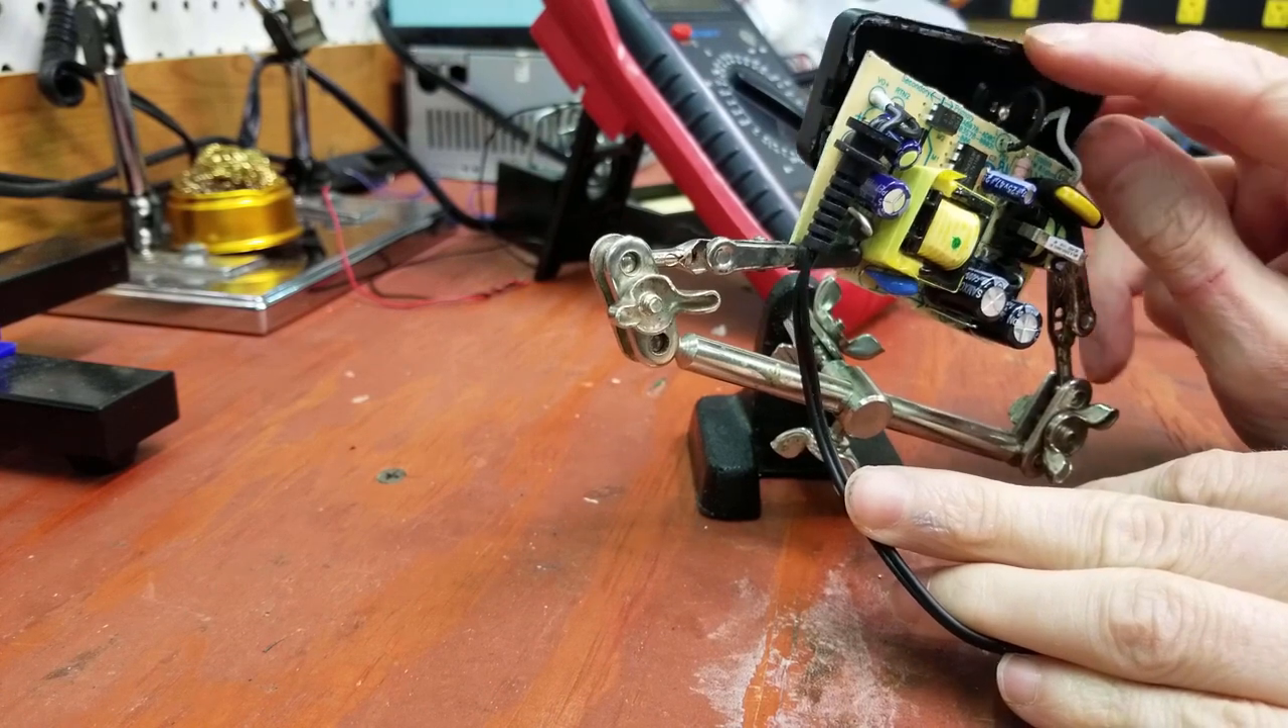After a little bit of coaxing I finally got the power supply taken apart and now we can get into modifying it.